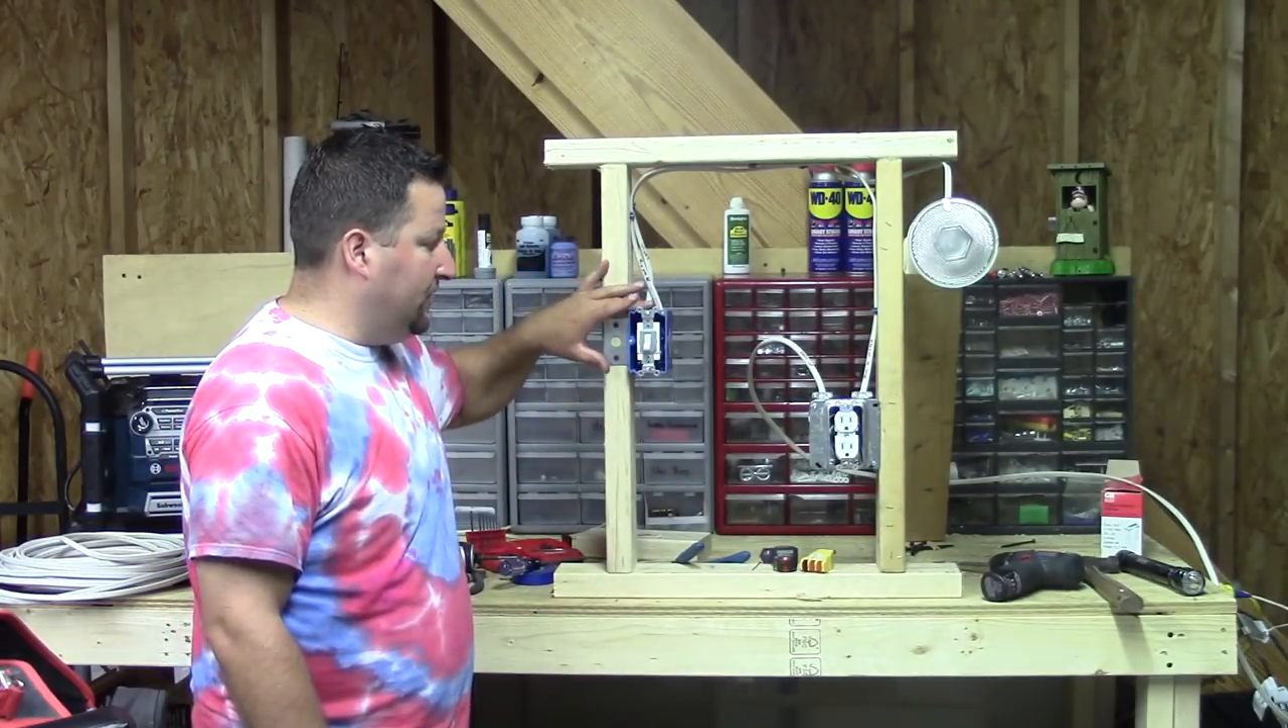We've got our light that we wanted to put in. We've got our box with our outlet in it, and we've got our switch in.